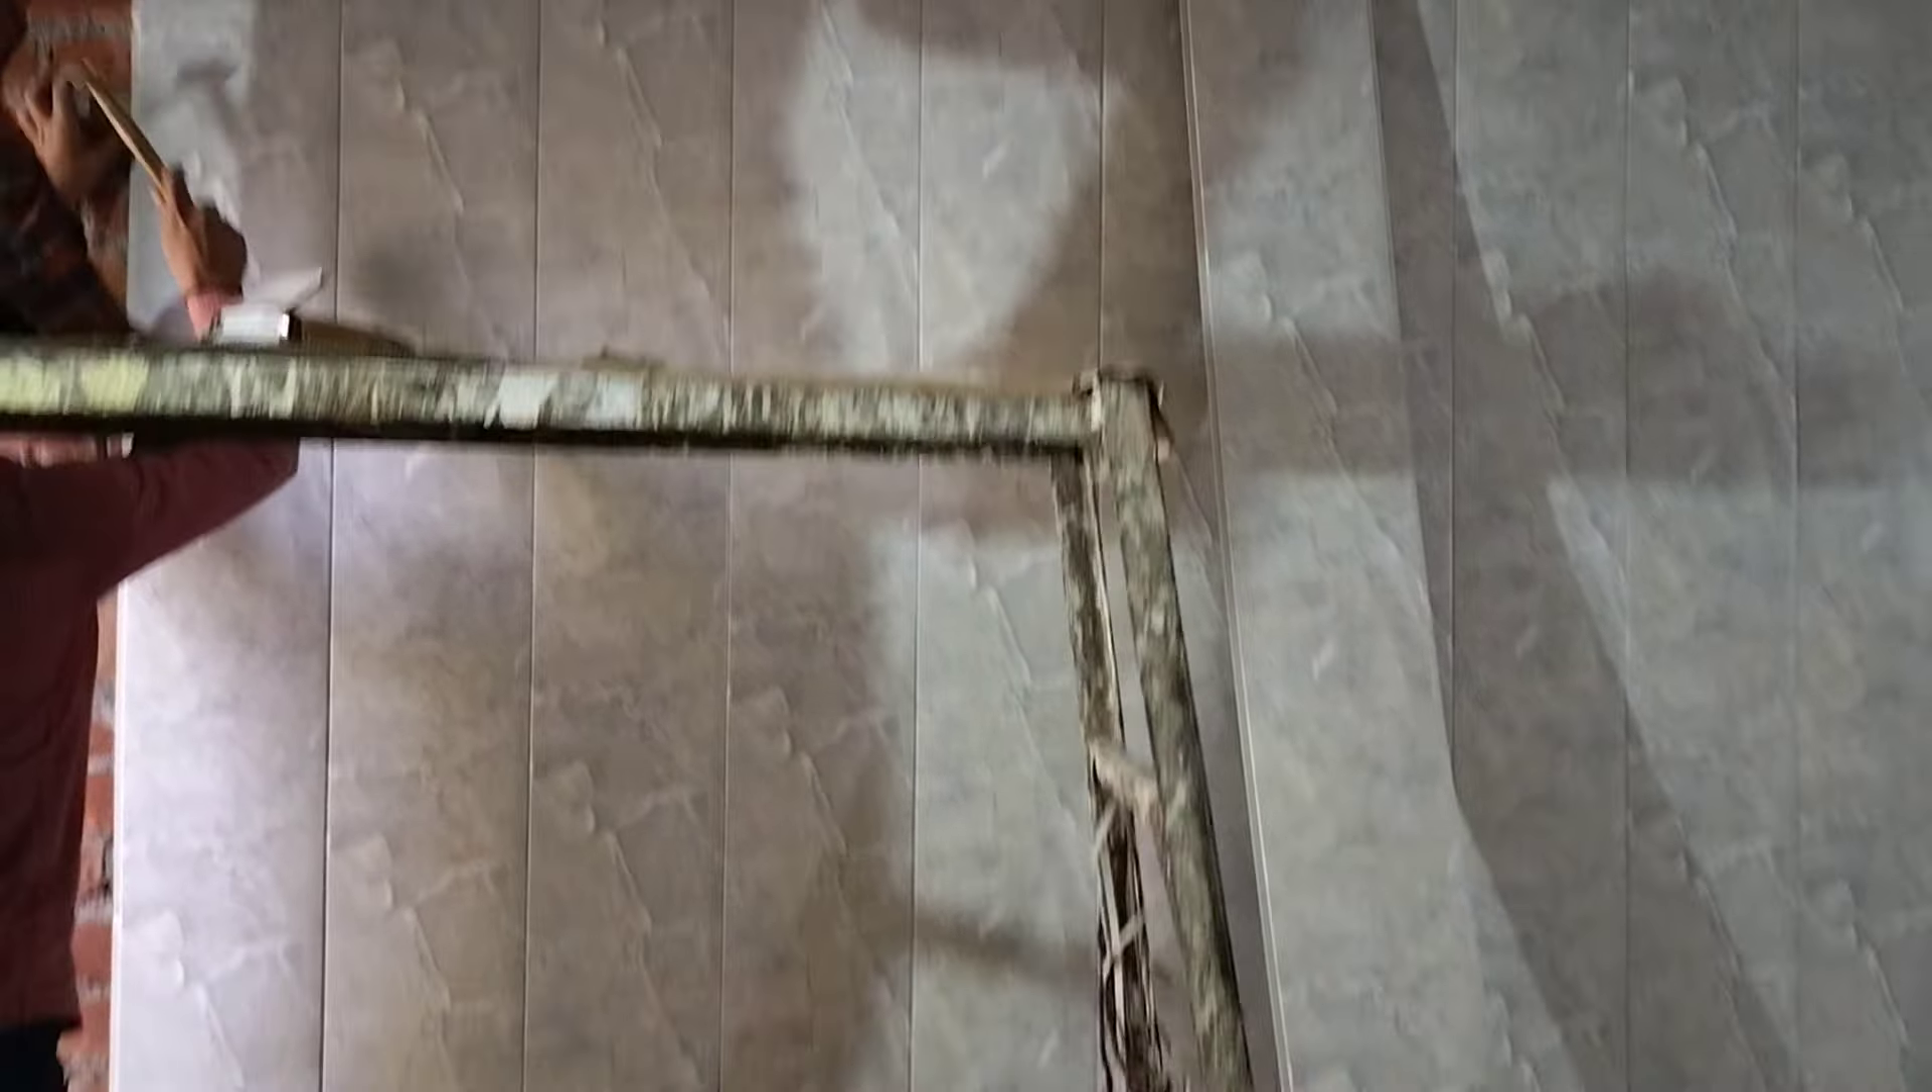अब चलते हैं उस वाले एरिये की तरफ जहां पर हम पीवीसी वोल पैनल लगा चुके हैं।